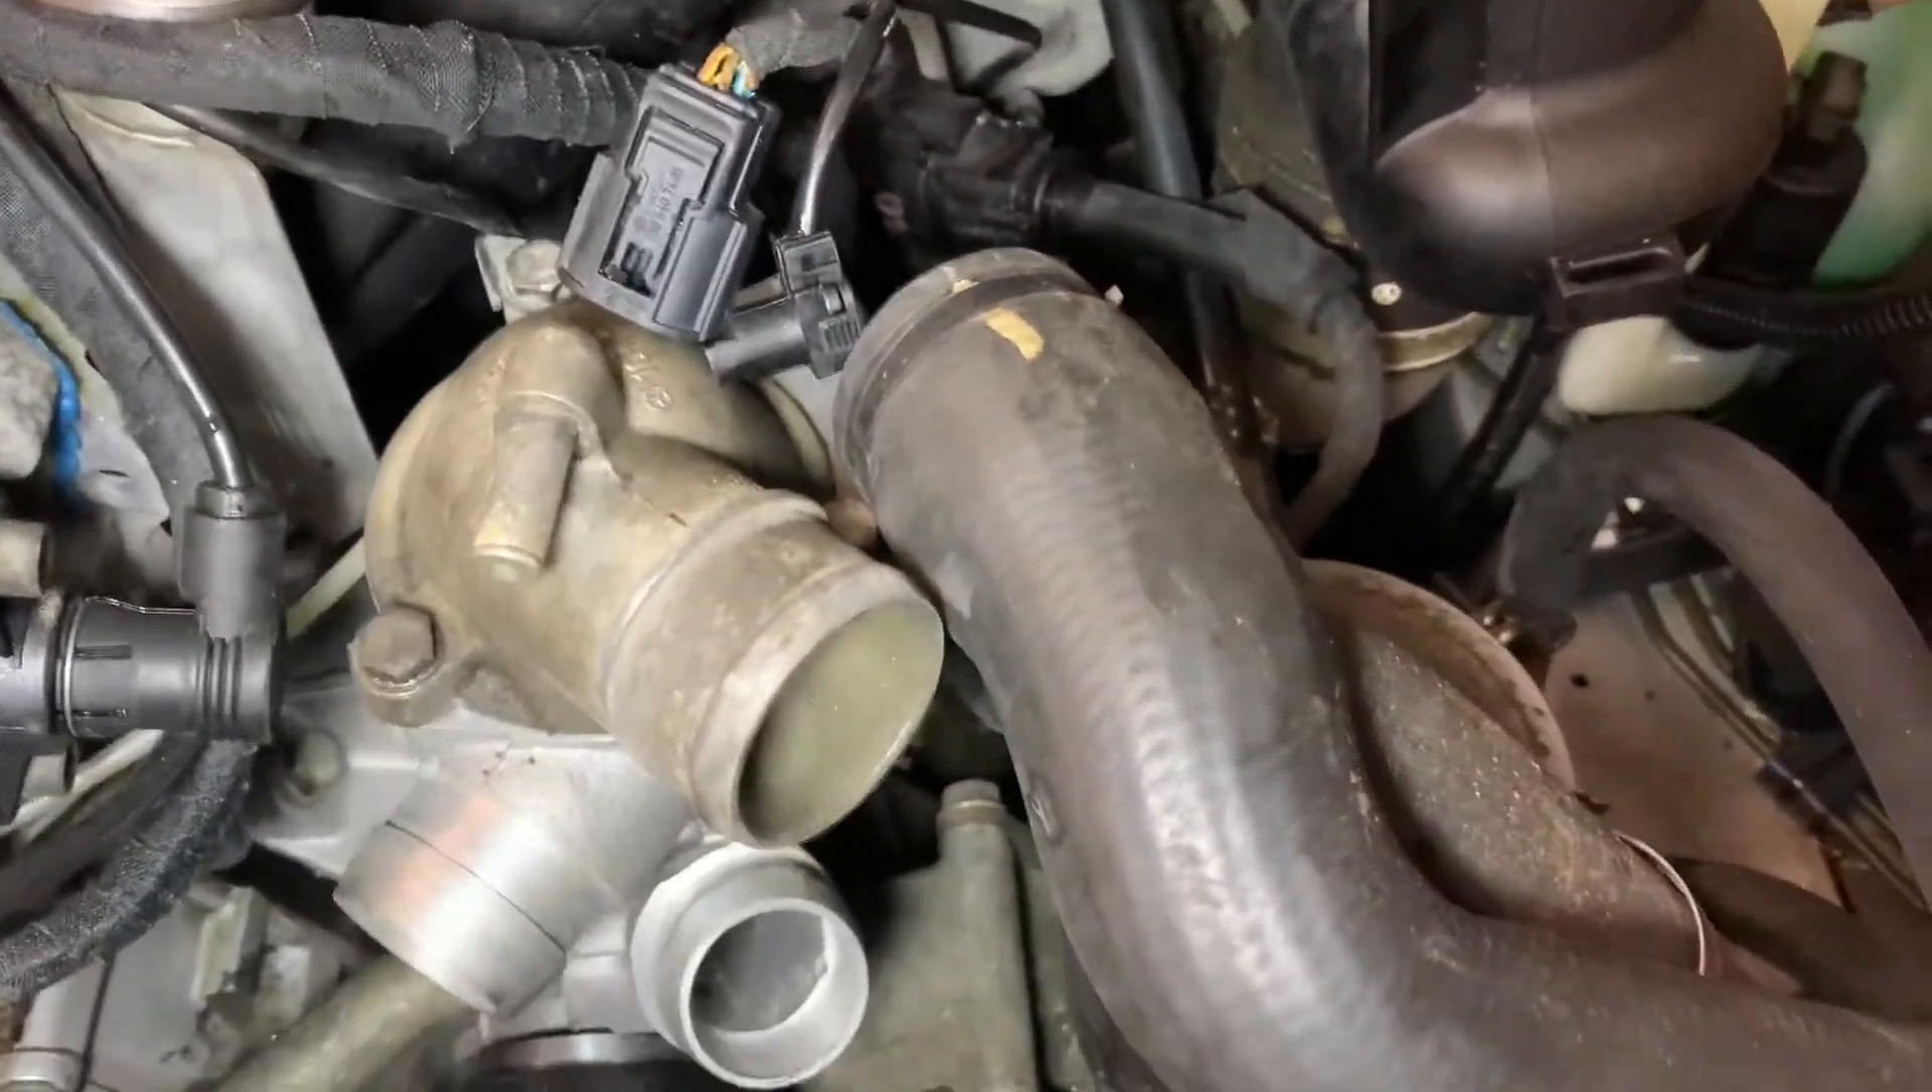I just got to plug in the hoses and stuff and start filling her up.